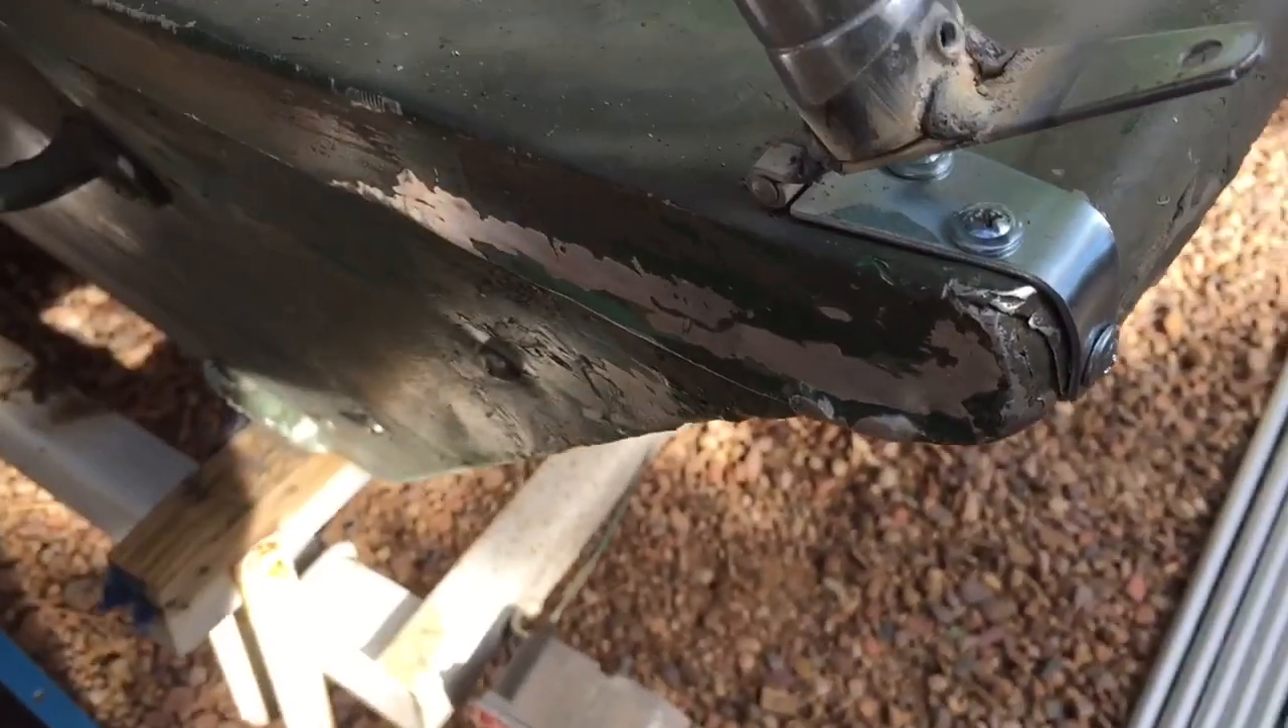And like I said just a basic hinge right here, I've screwed it in two places there and one on the side.